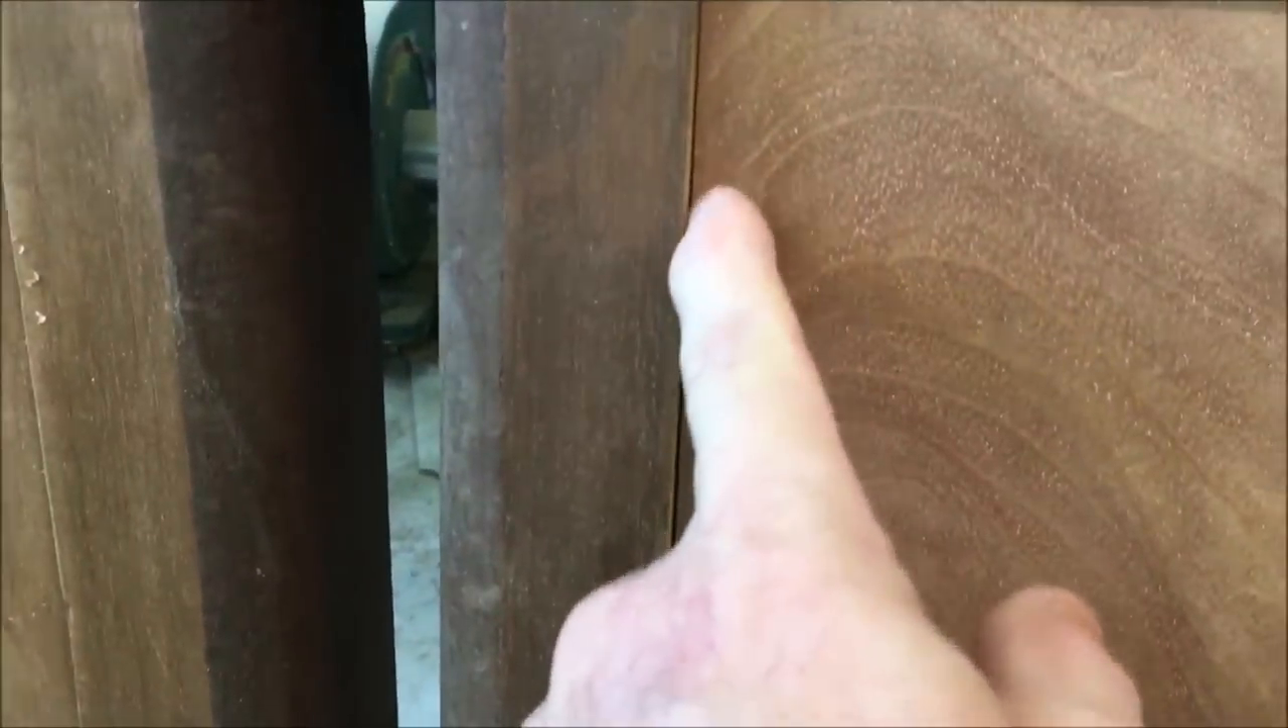Now I stated earlier, there's a little bit of a gap right here. Since I had to slide the panel in.